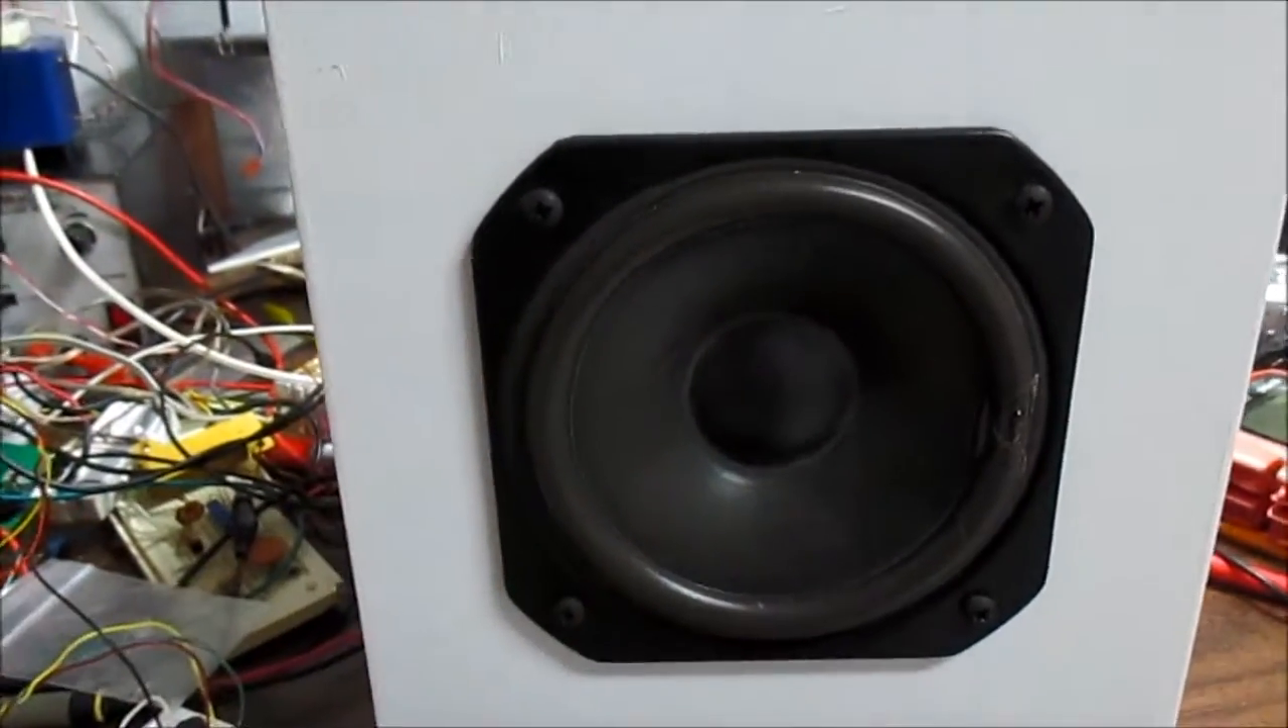So I got the speaker mounted in the front here.